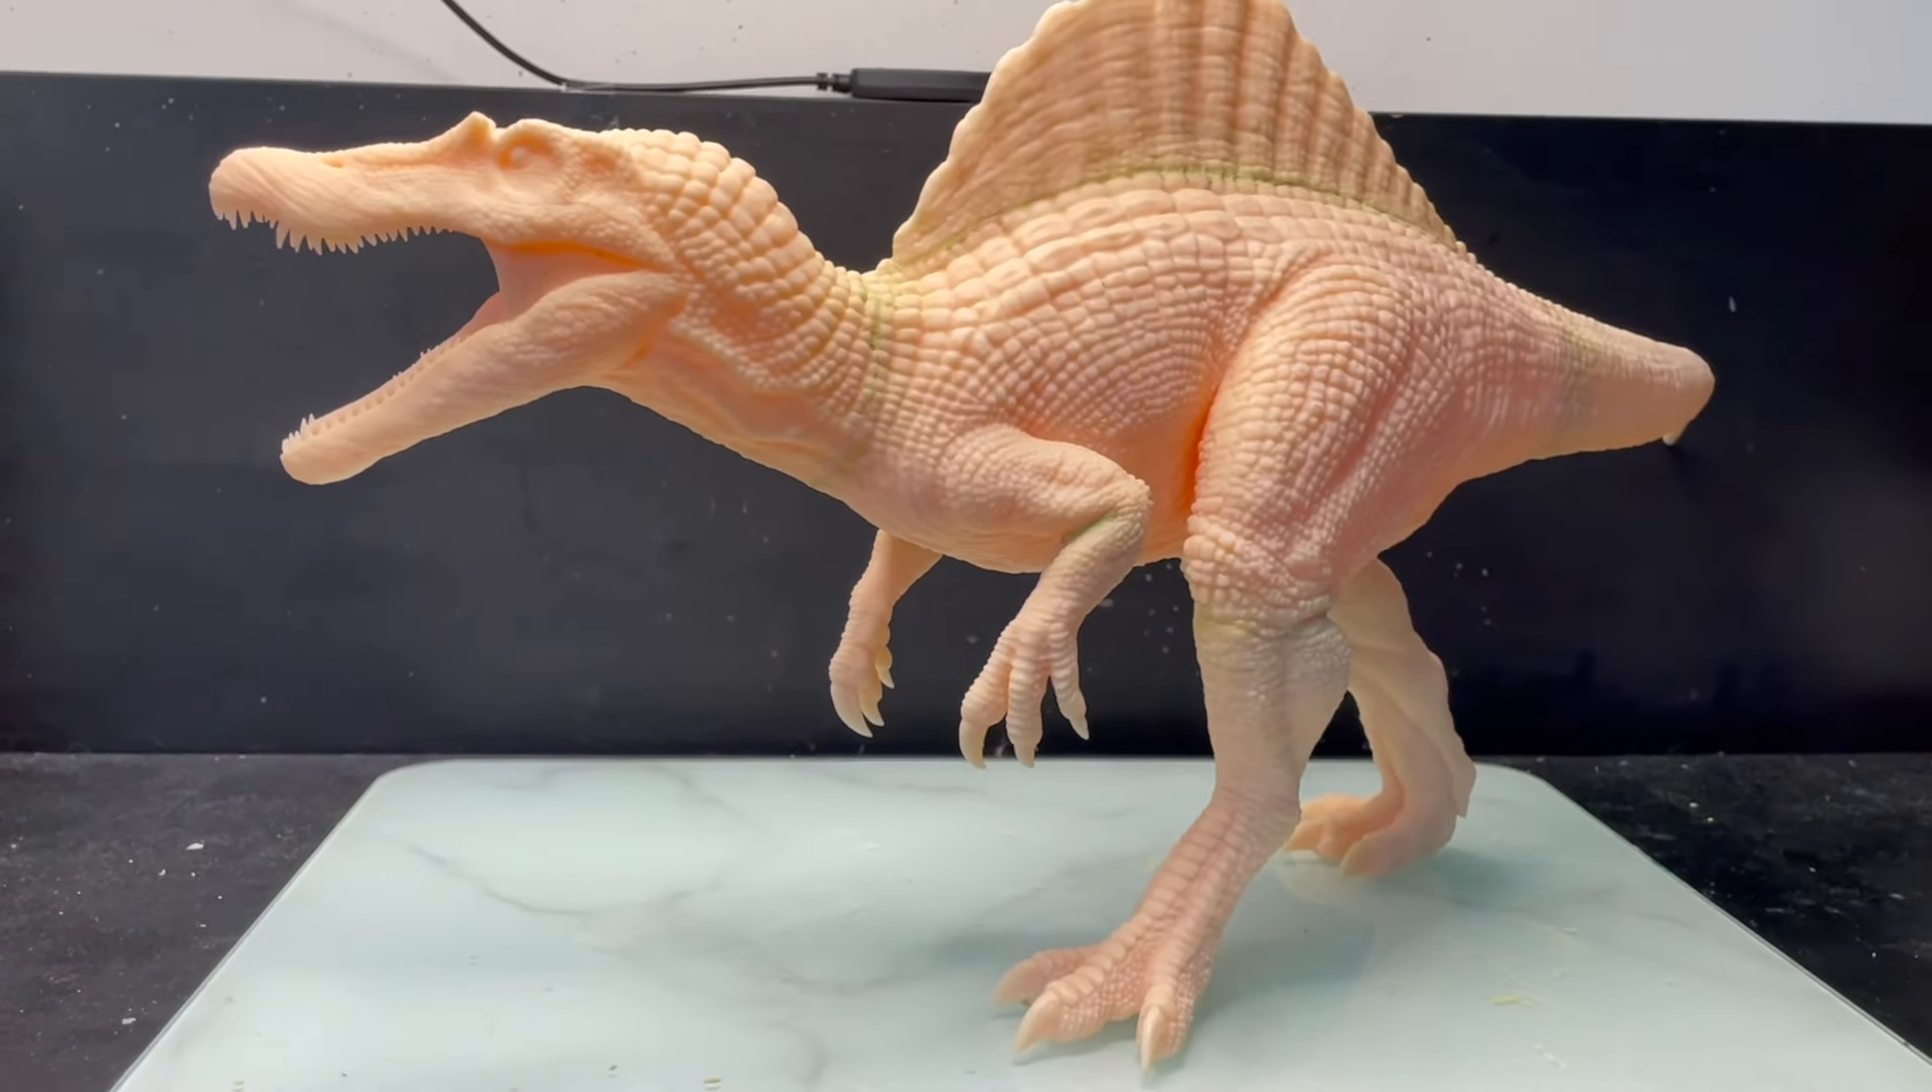This is the final model. All assembled and ready to paint.